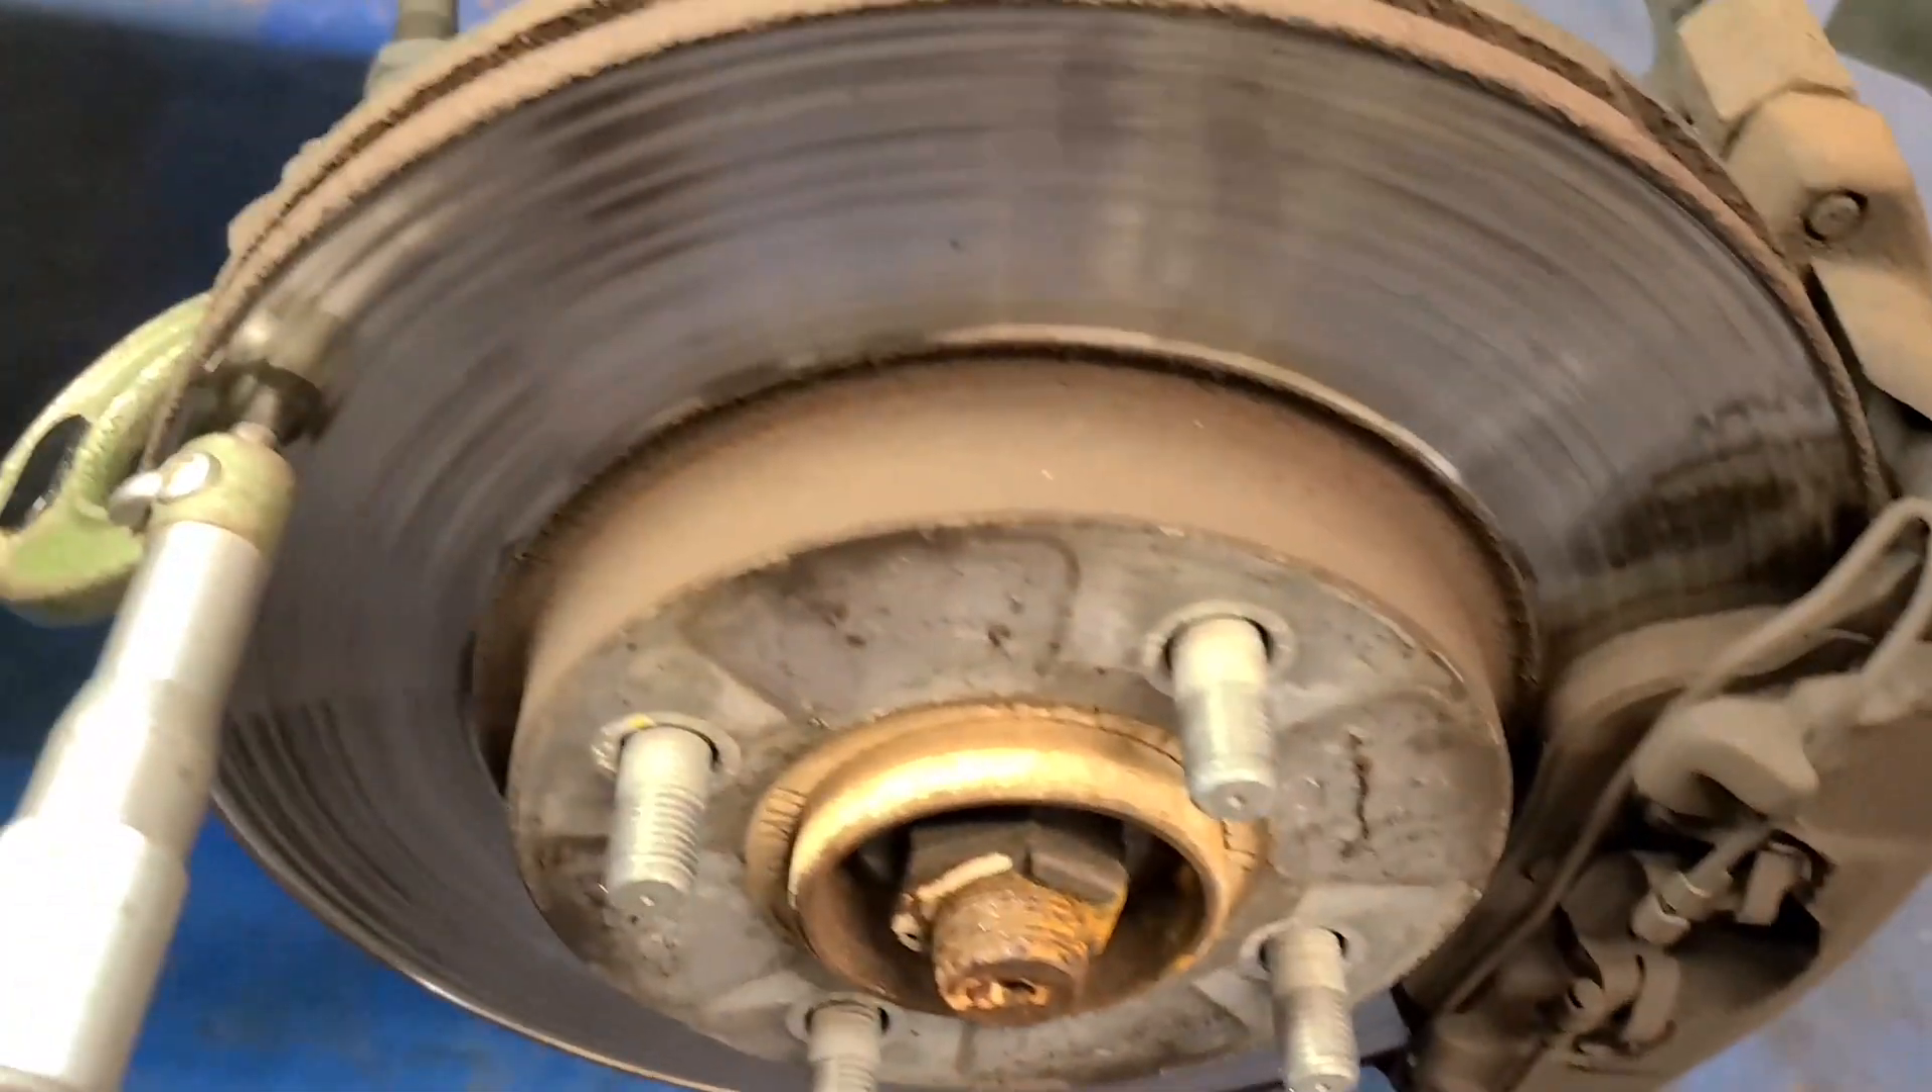Got the front tire off, and you can see this rotor.